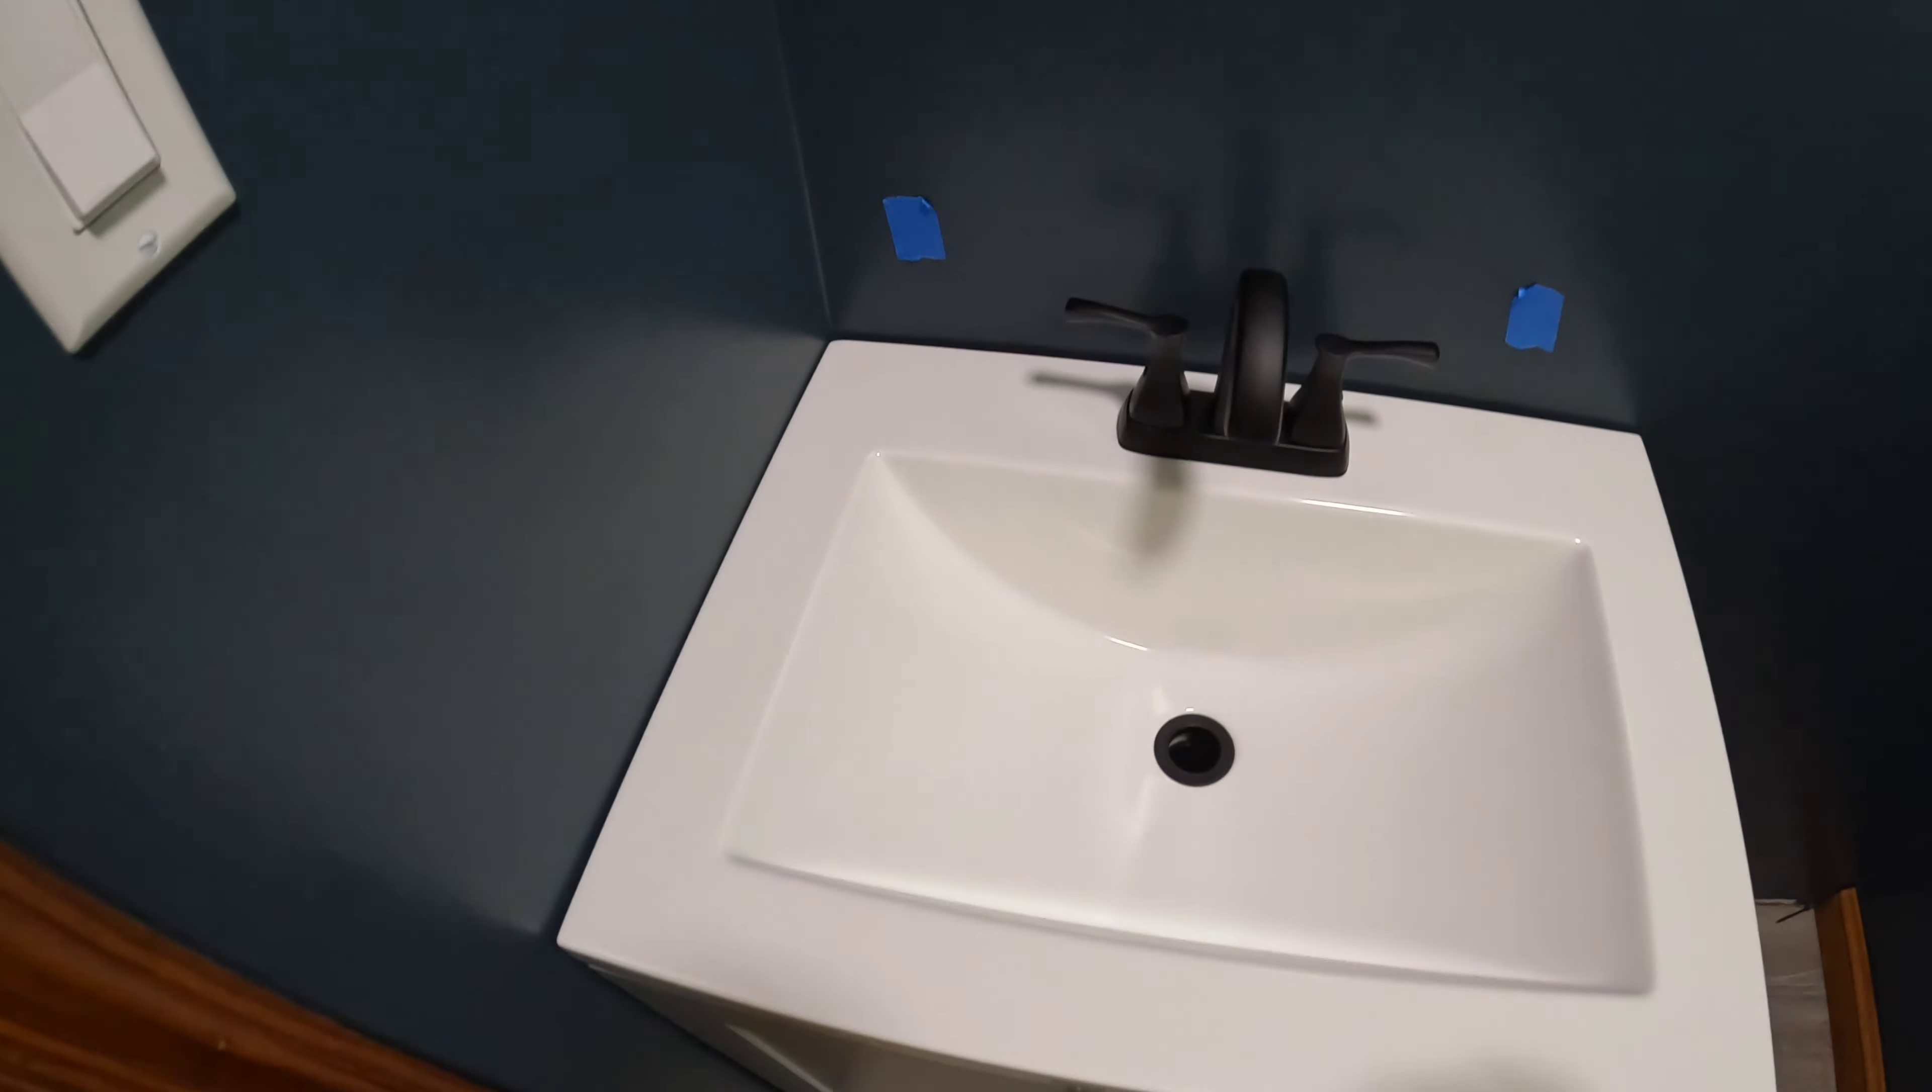Sink is in.